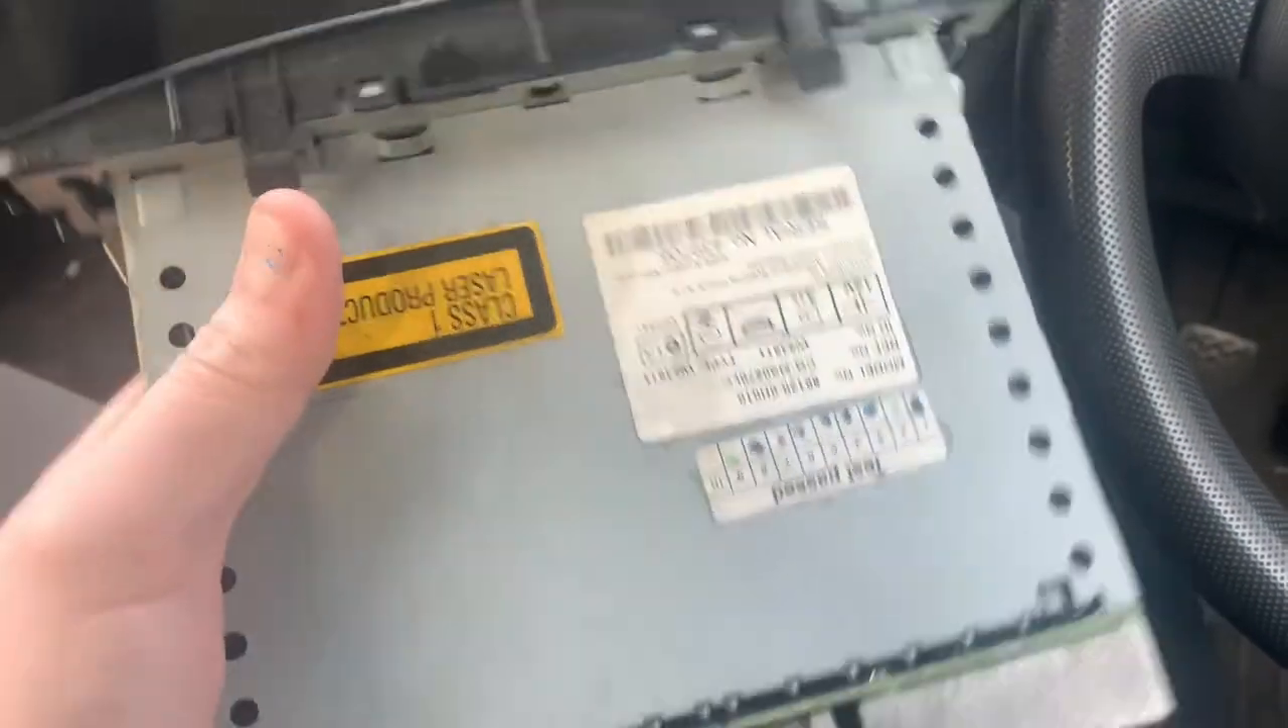All right so we've got our radio out.